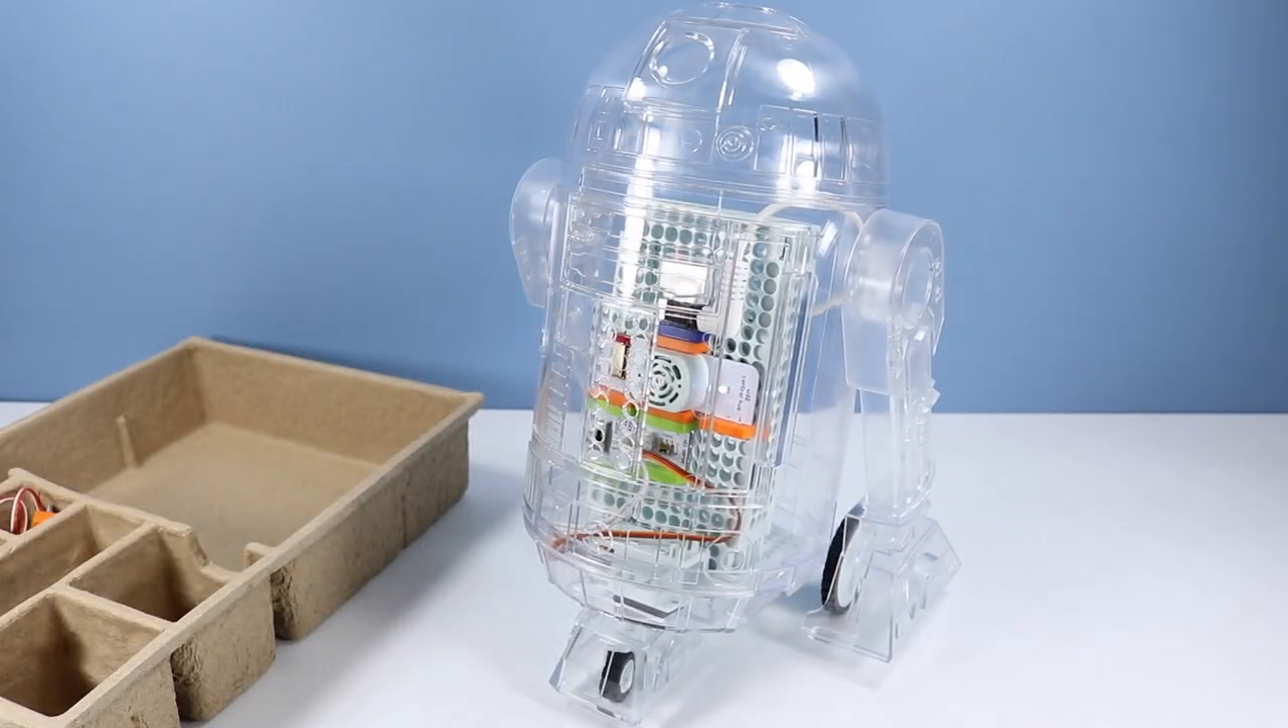And looks like we've constructed the main body of r2d2 here or any droid that you'd like to call it.